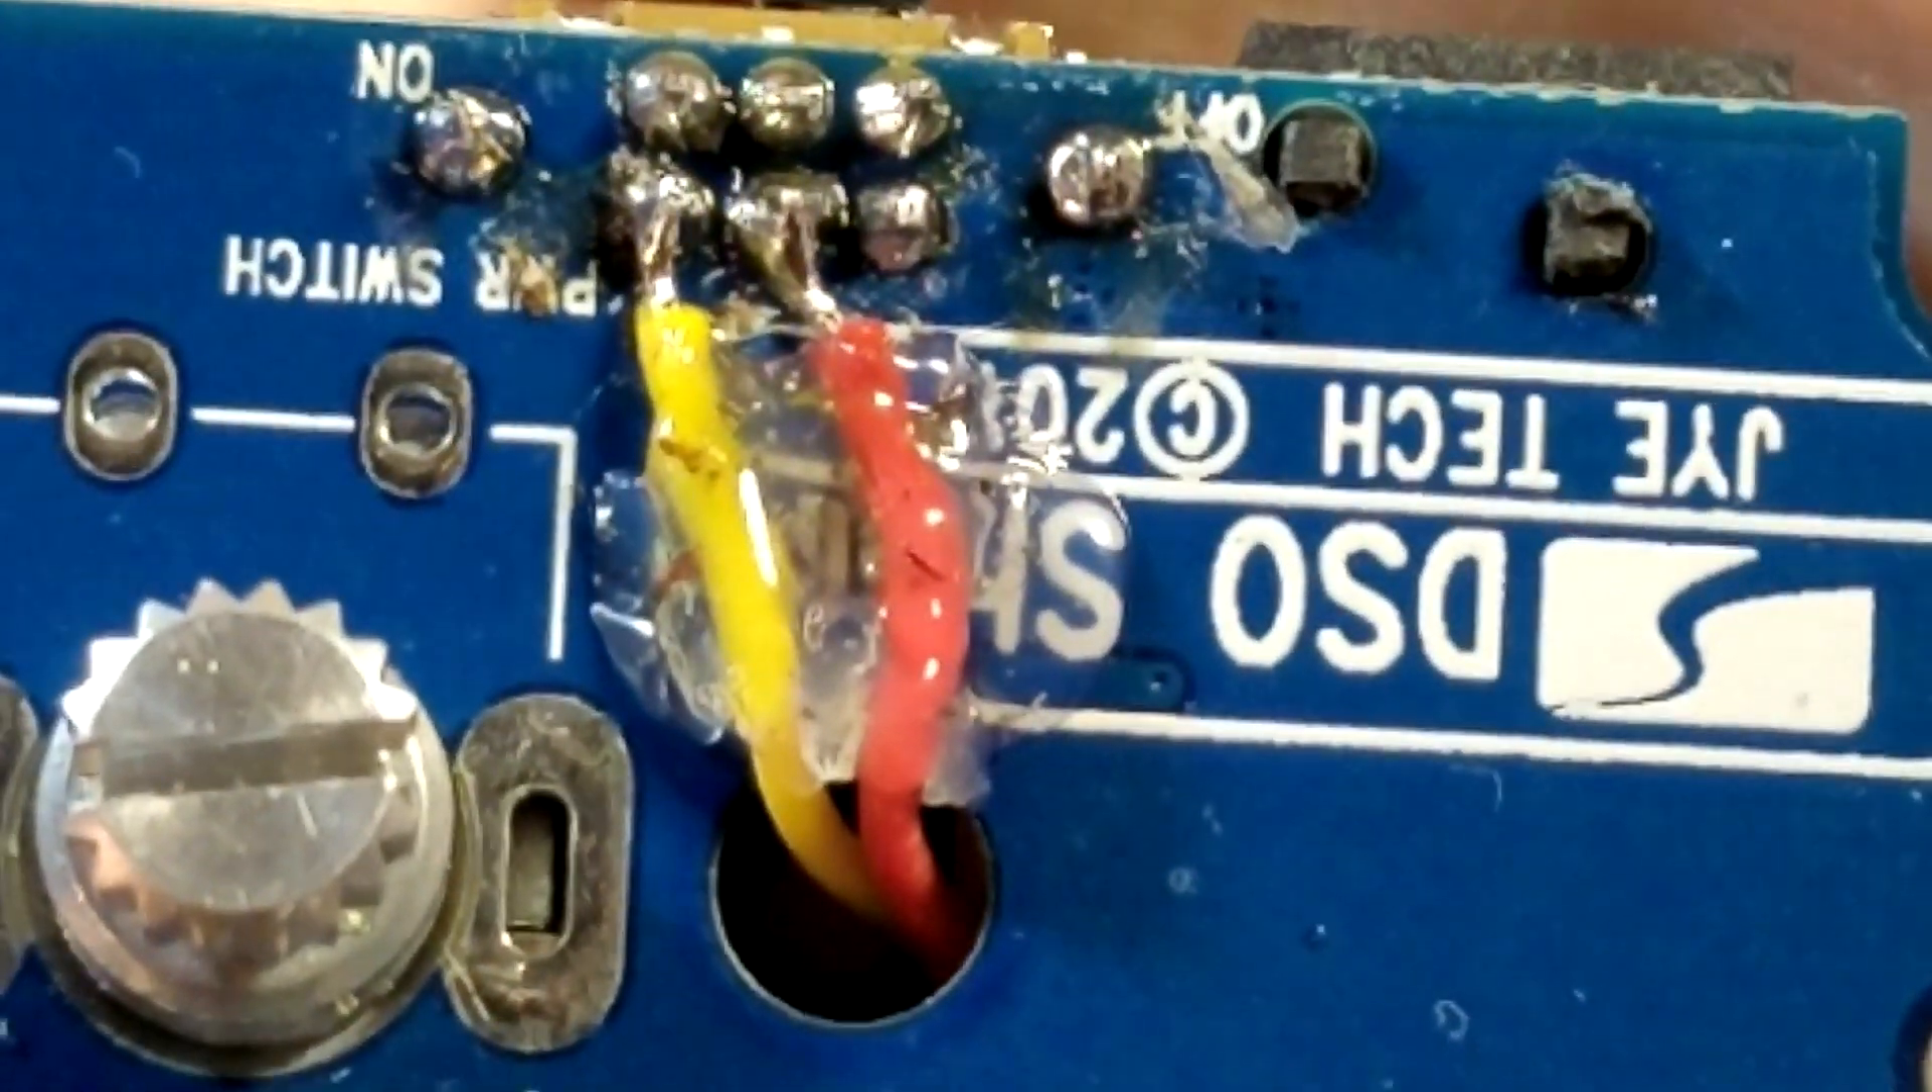I strung these two wires through one of the hole close to rotary encoder for reaching switch pins and soldered like this.